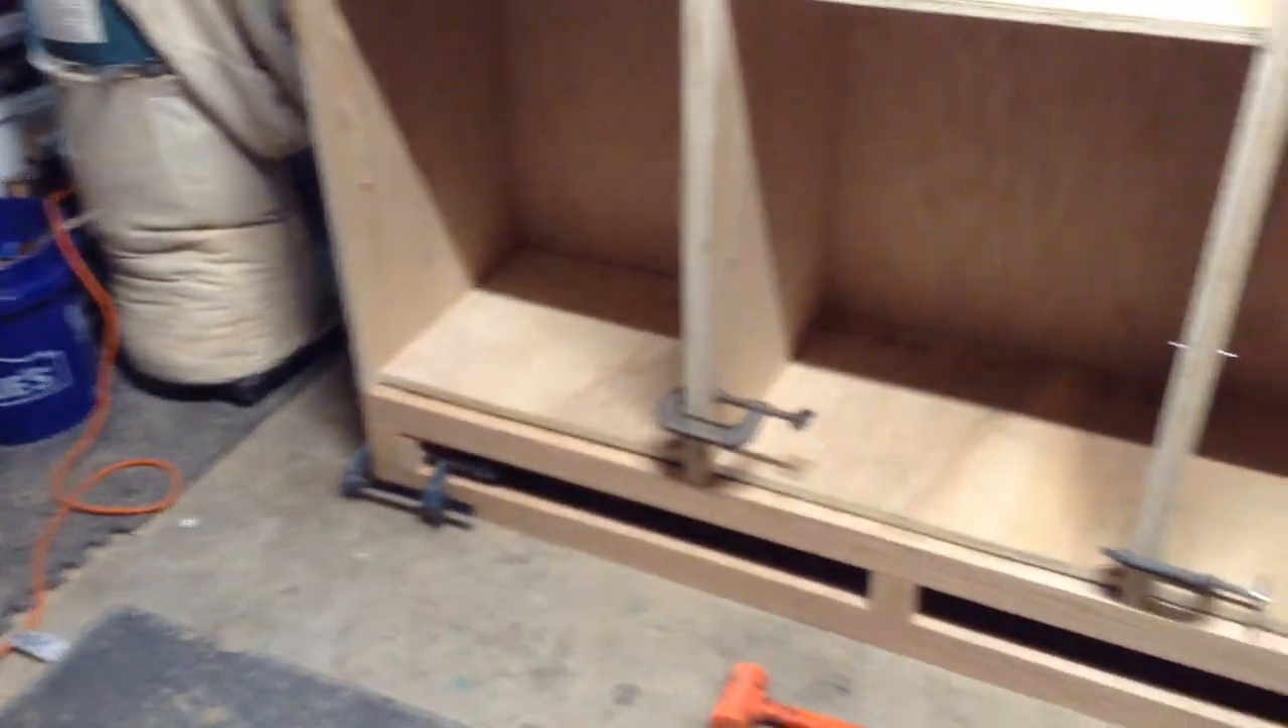I have everything propped in place, clamped together because this plywood was pretty severely bowed.